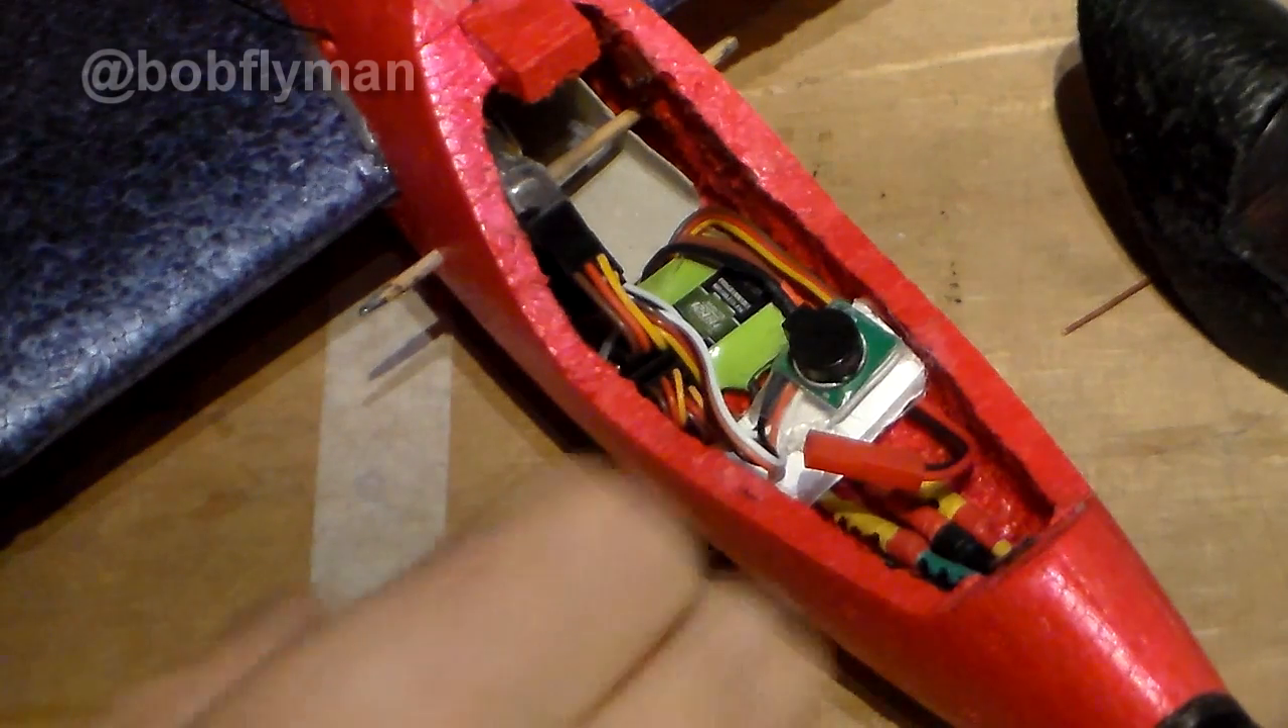So, as you can see, electrics are in.